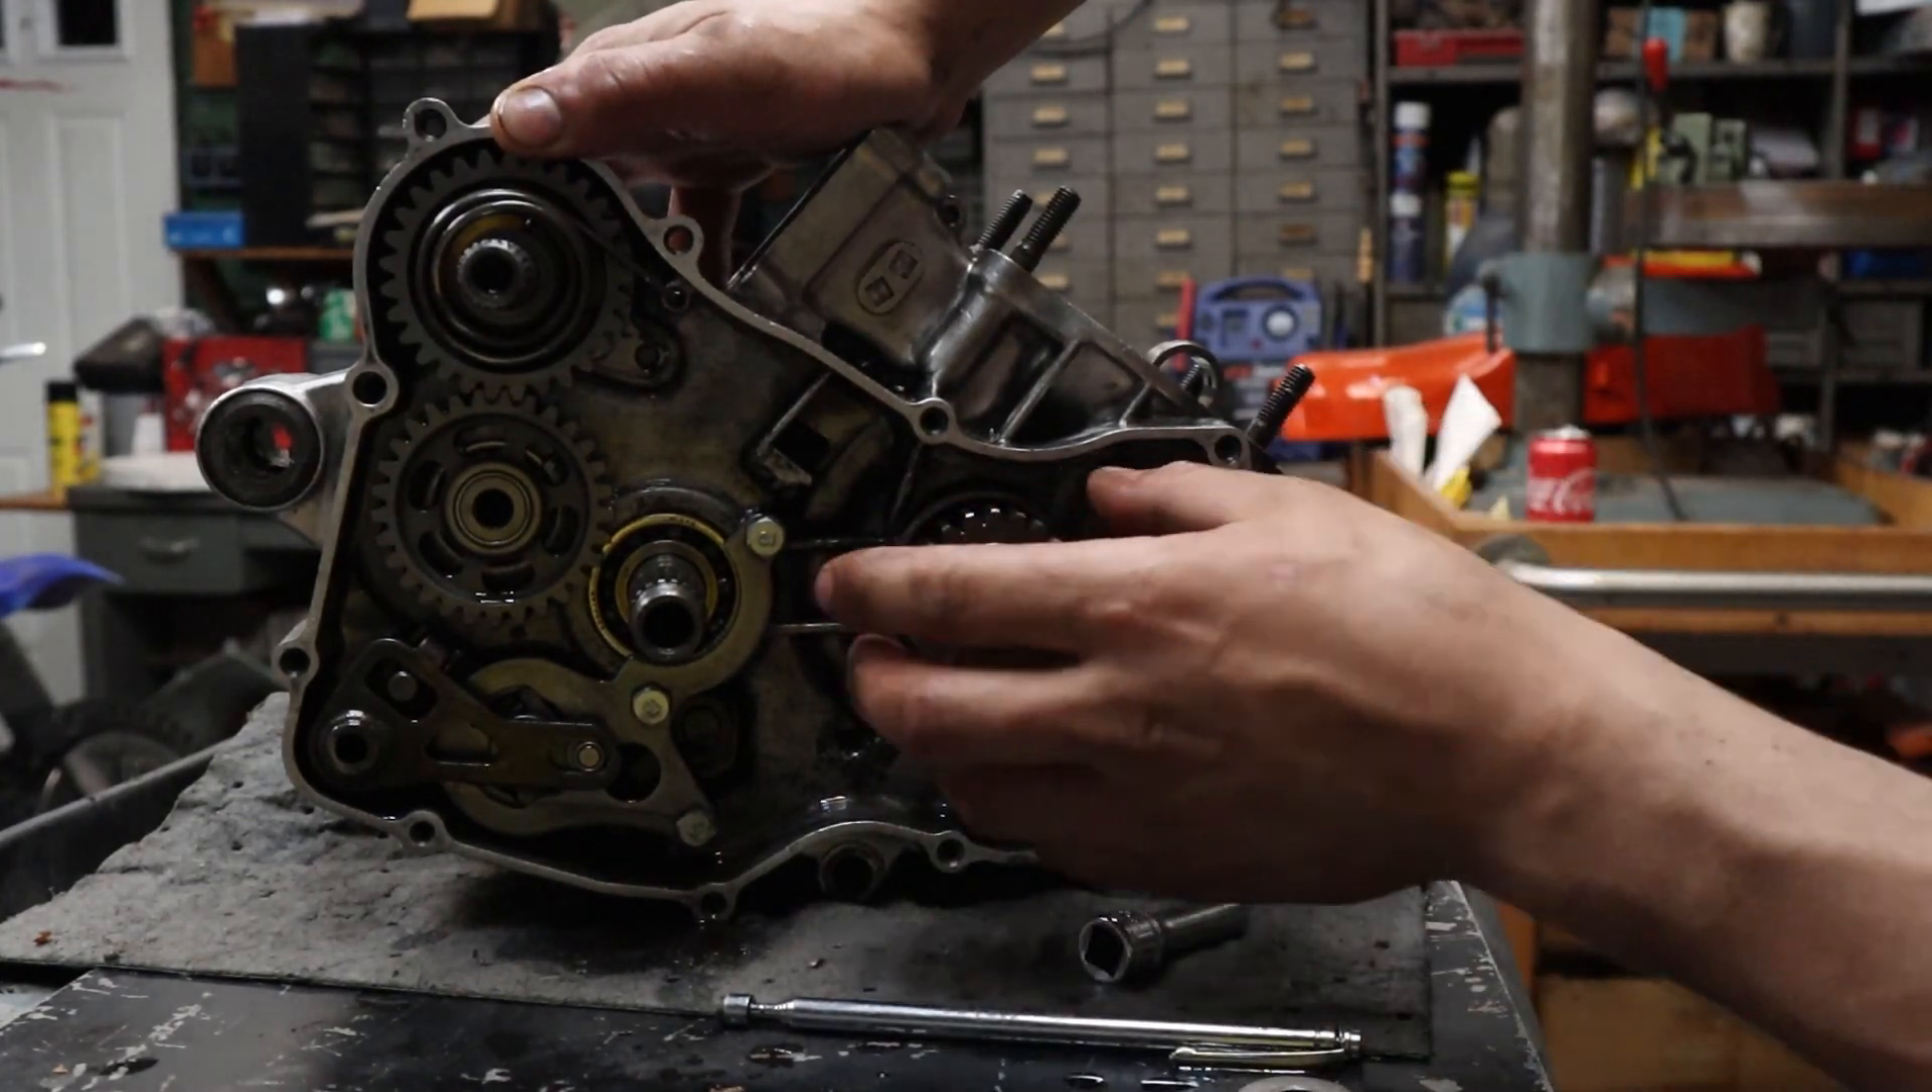We have three more gears to remove here.